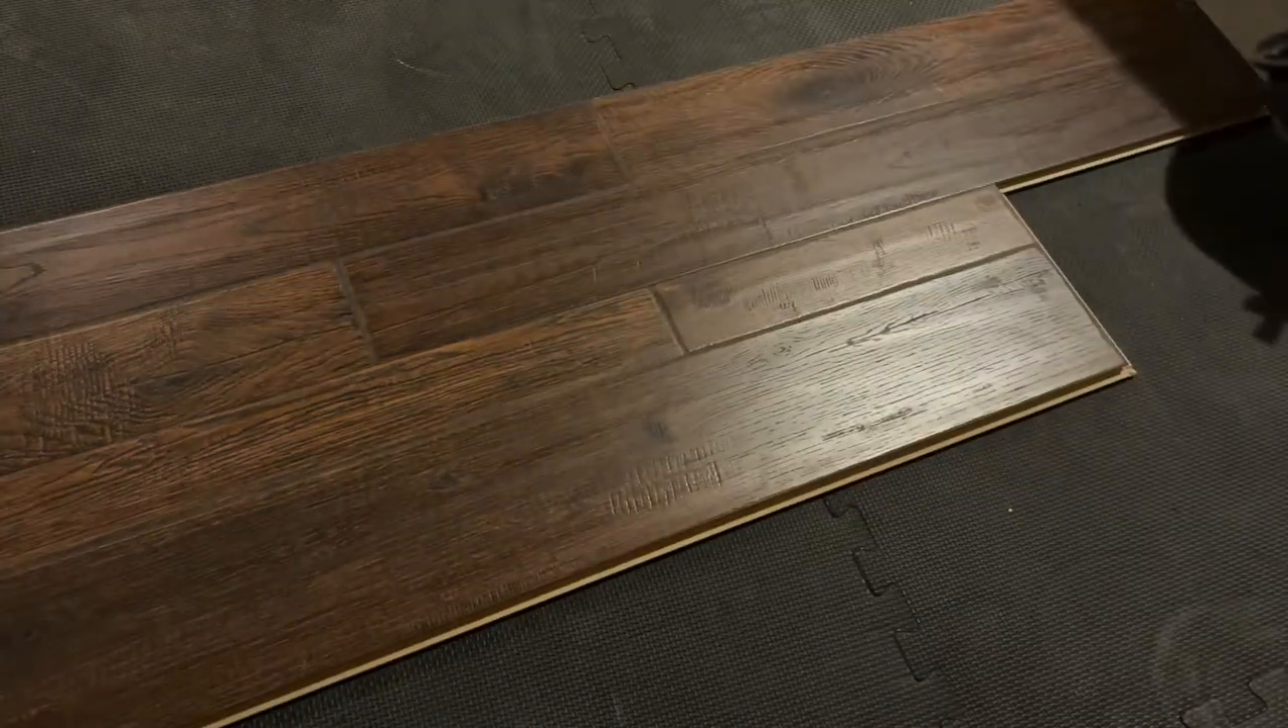And you can actually see how it connects right there, the entire board just connected.